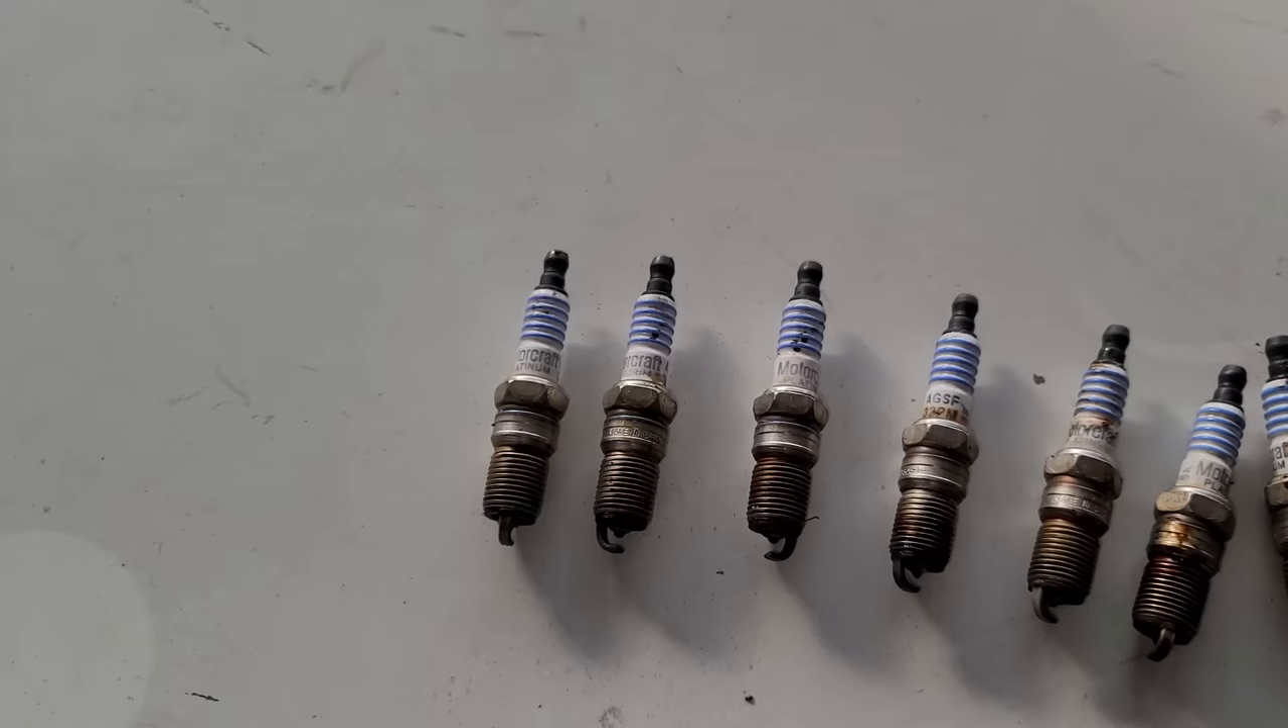Okay, the spark plugs are out.